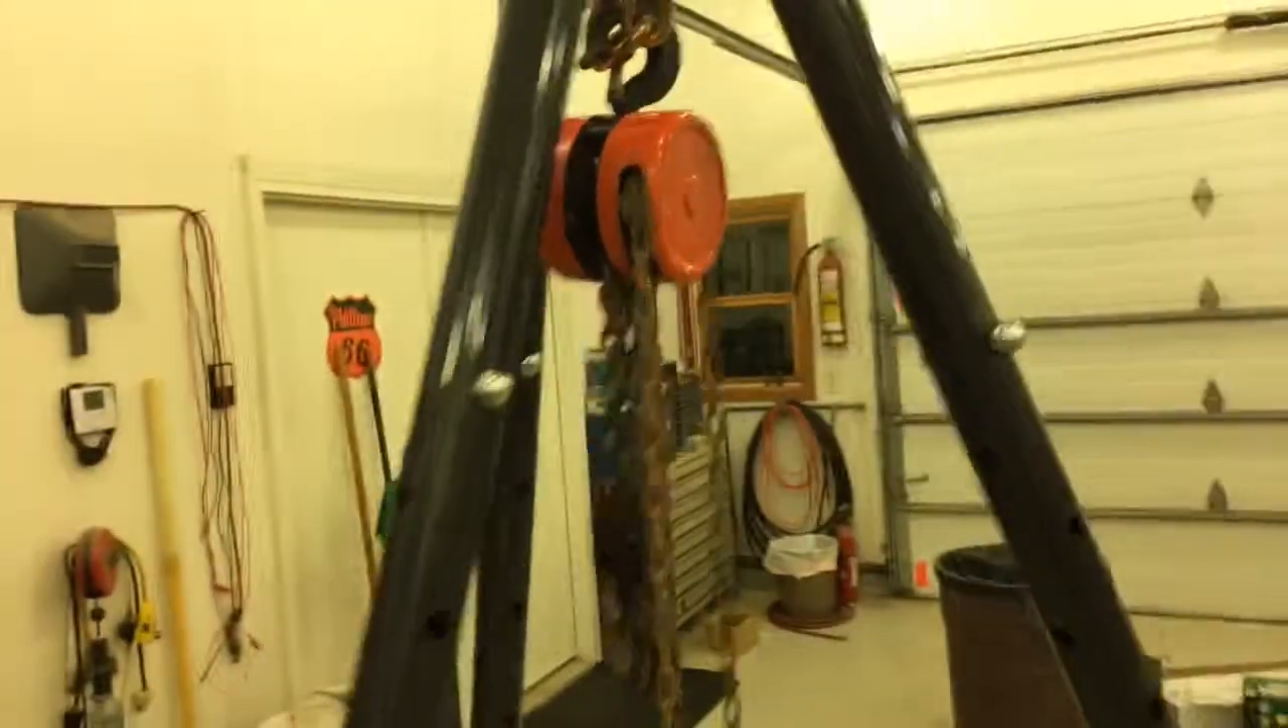Okay, so, we've got the tripod in the upright position. Got the chain hoist on.